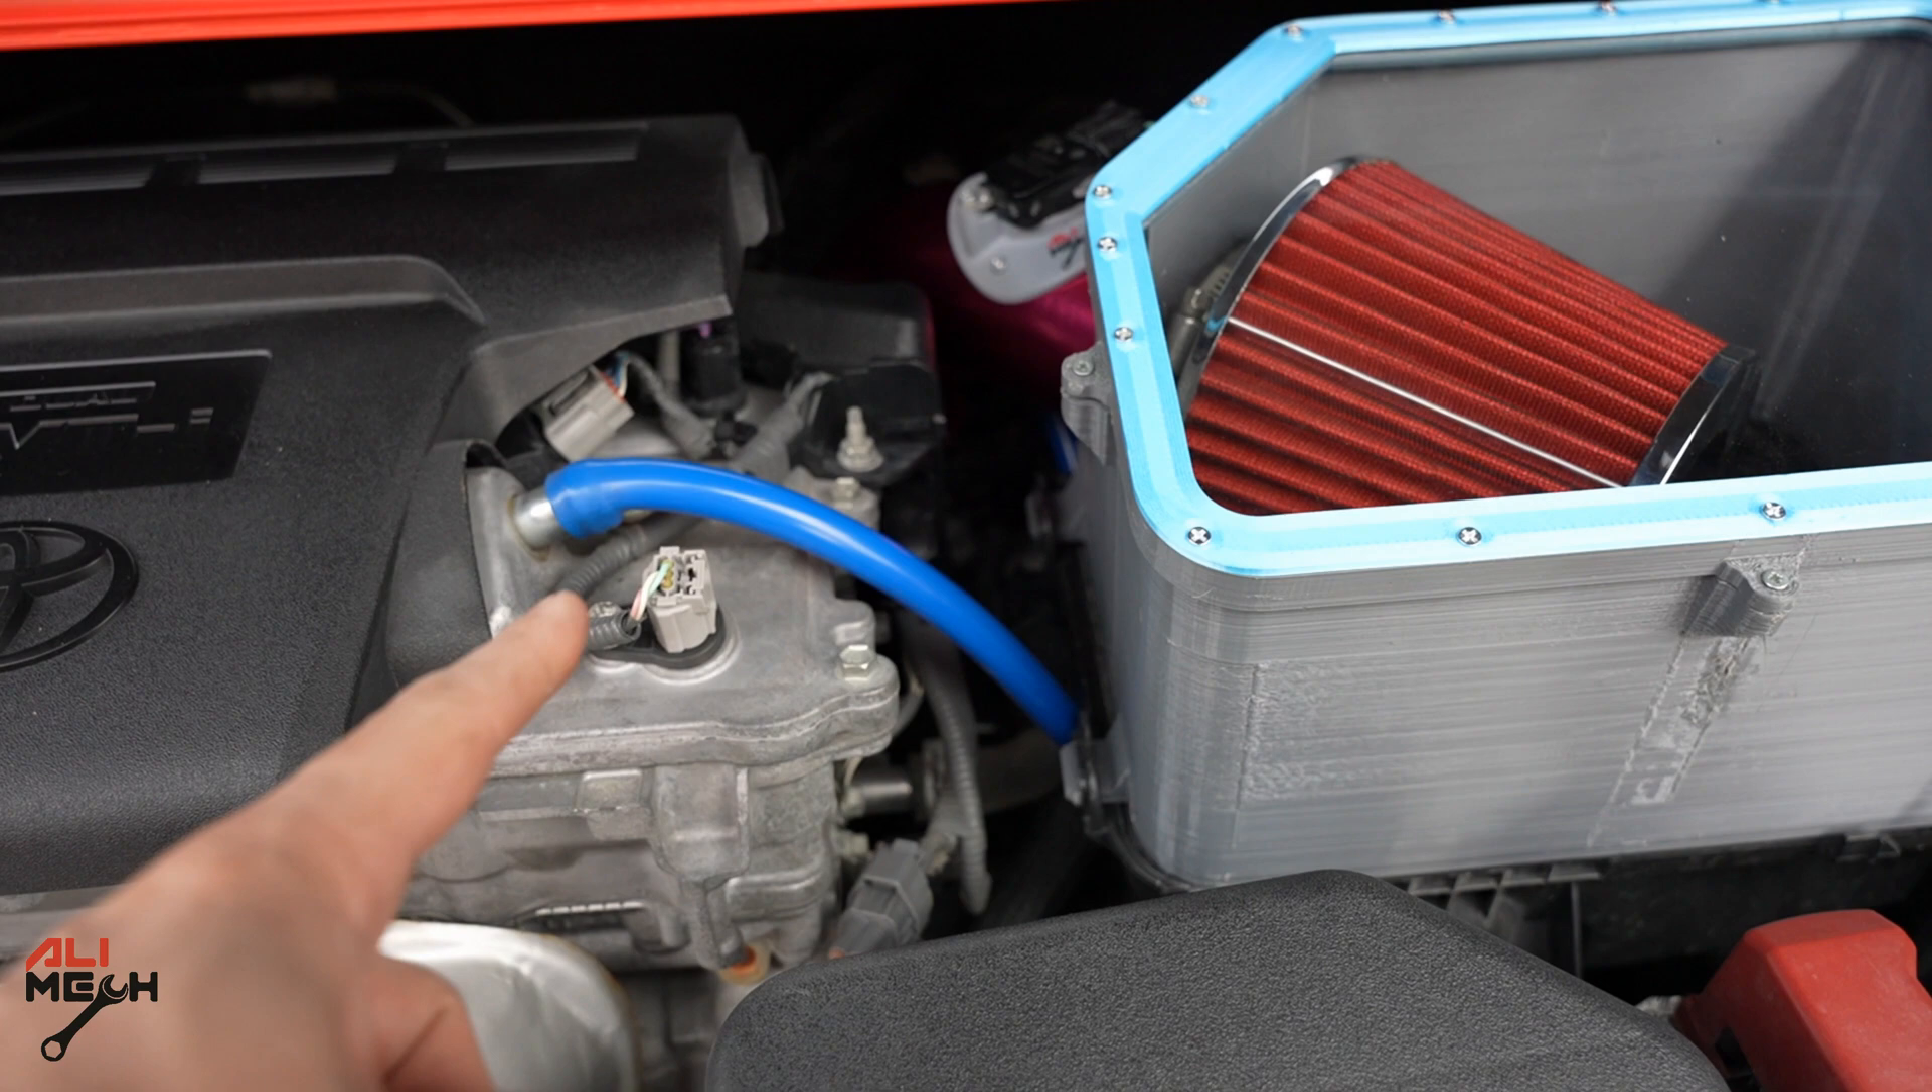I also connected the vacuum line as well.